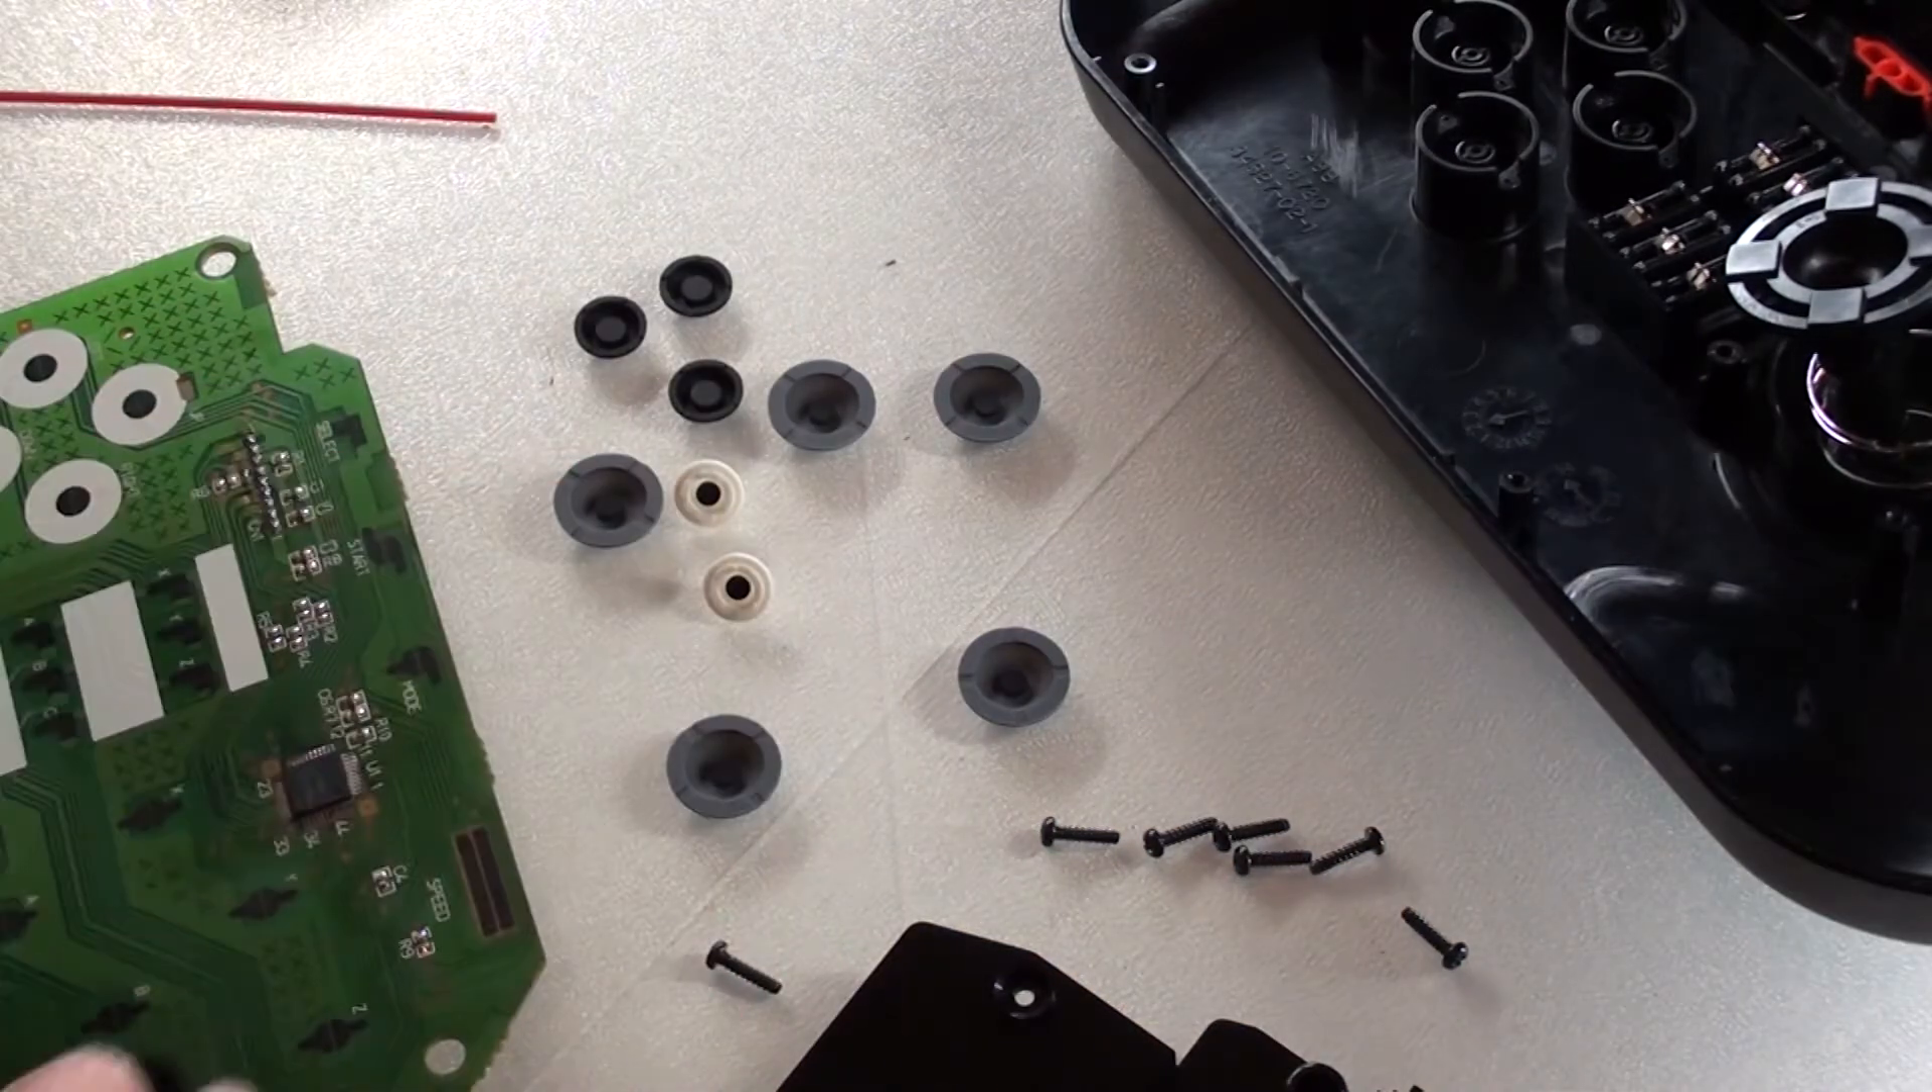Hier müssen noch diese Pads befestigt werden für den Joystick.